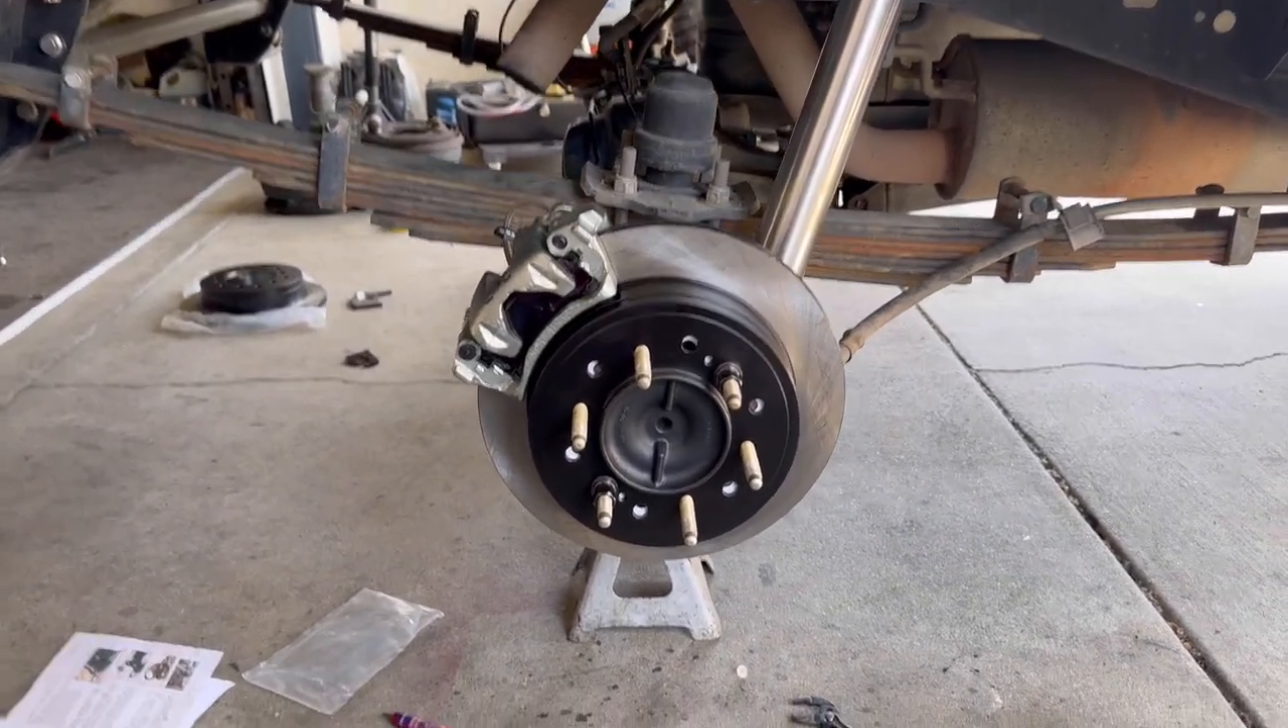But here we have the rear disc set up on the passenger side.